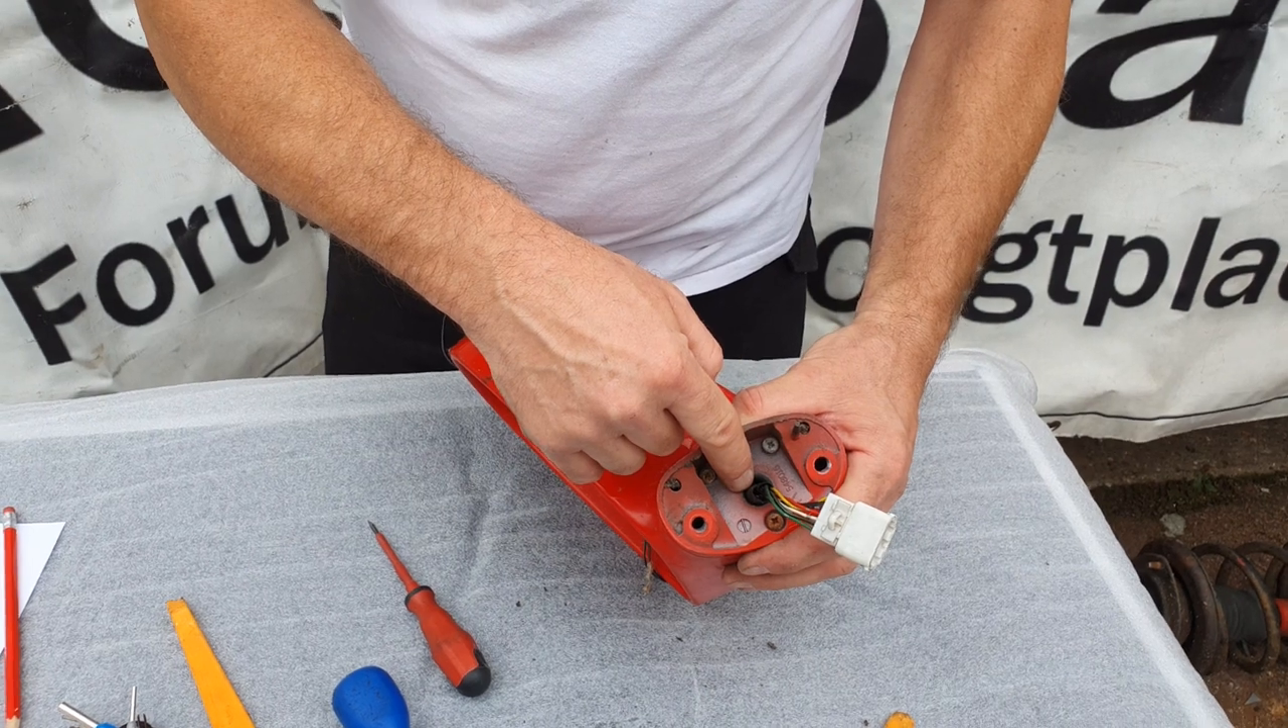Okay, now it starts to get a bit more tricky, because you can see that this plug has got to go through that small hole and there is no way that is fitting through the hole.